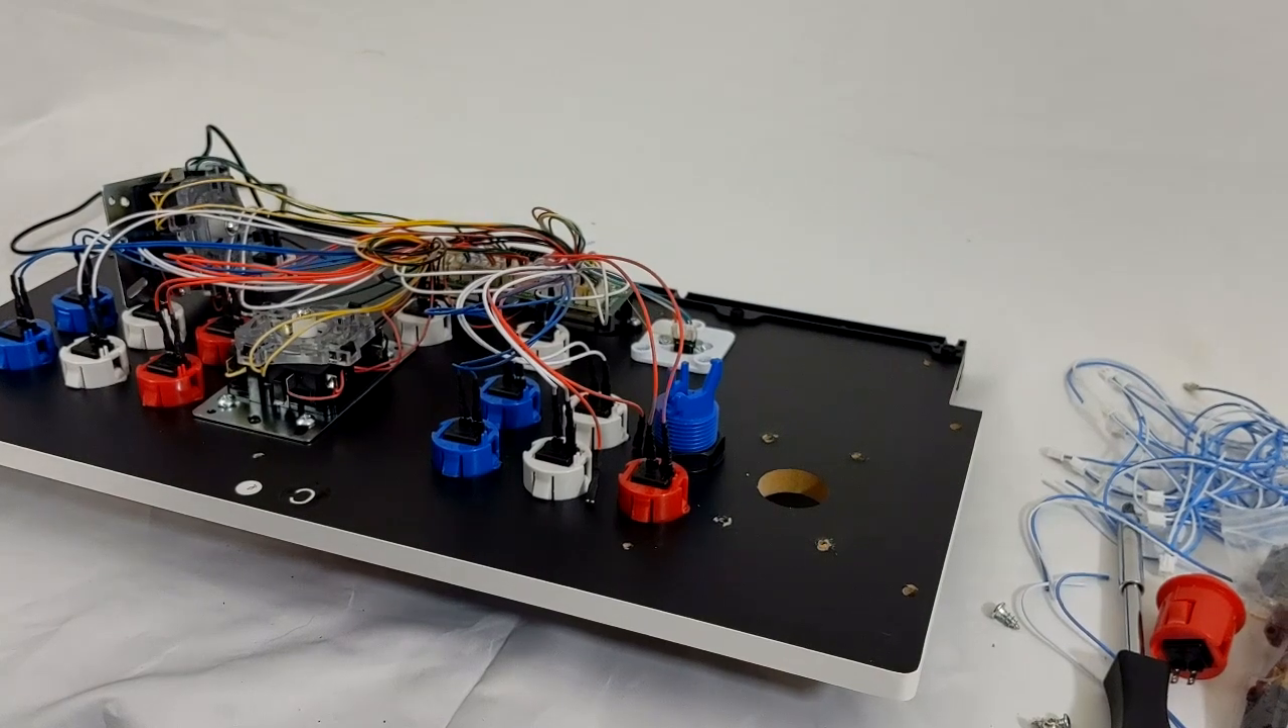And as you can see here, I already have the original joystick removed.